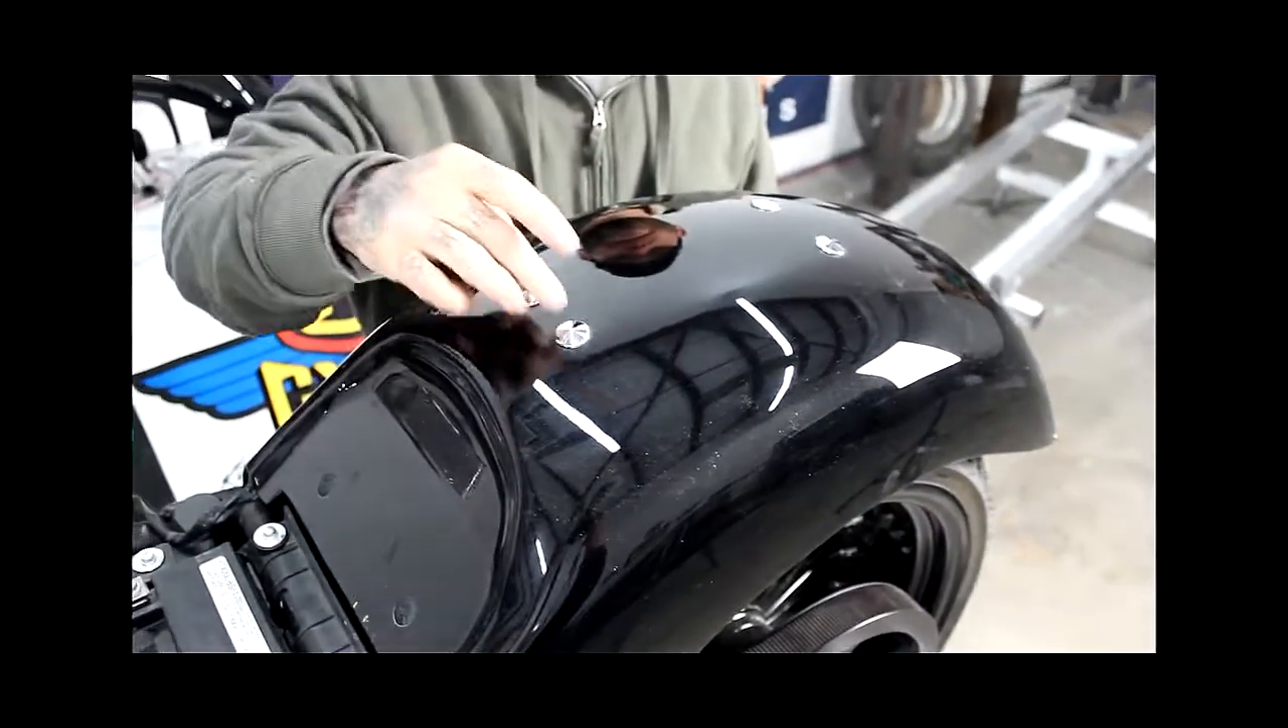You can see we've installed these chrome push plugs.